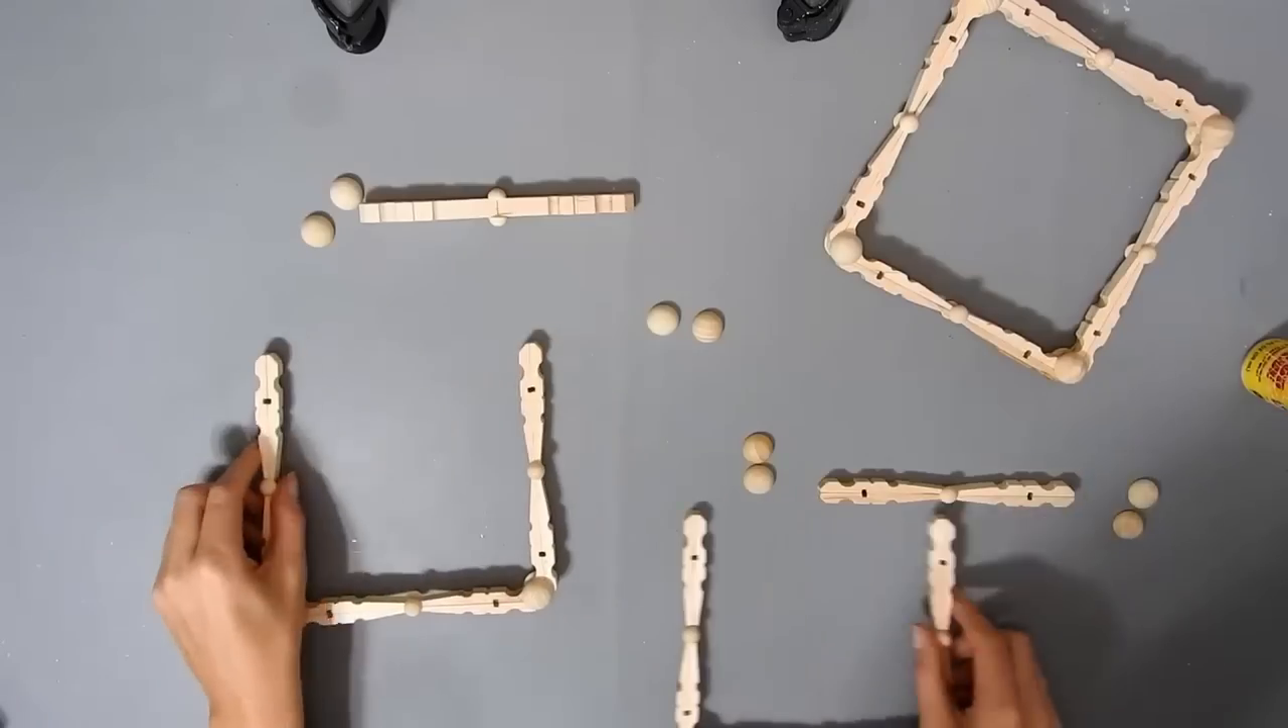So I made another two squares but I didn't put one side on.